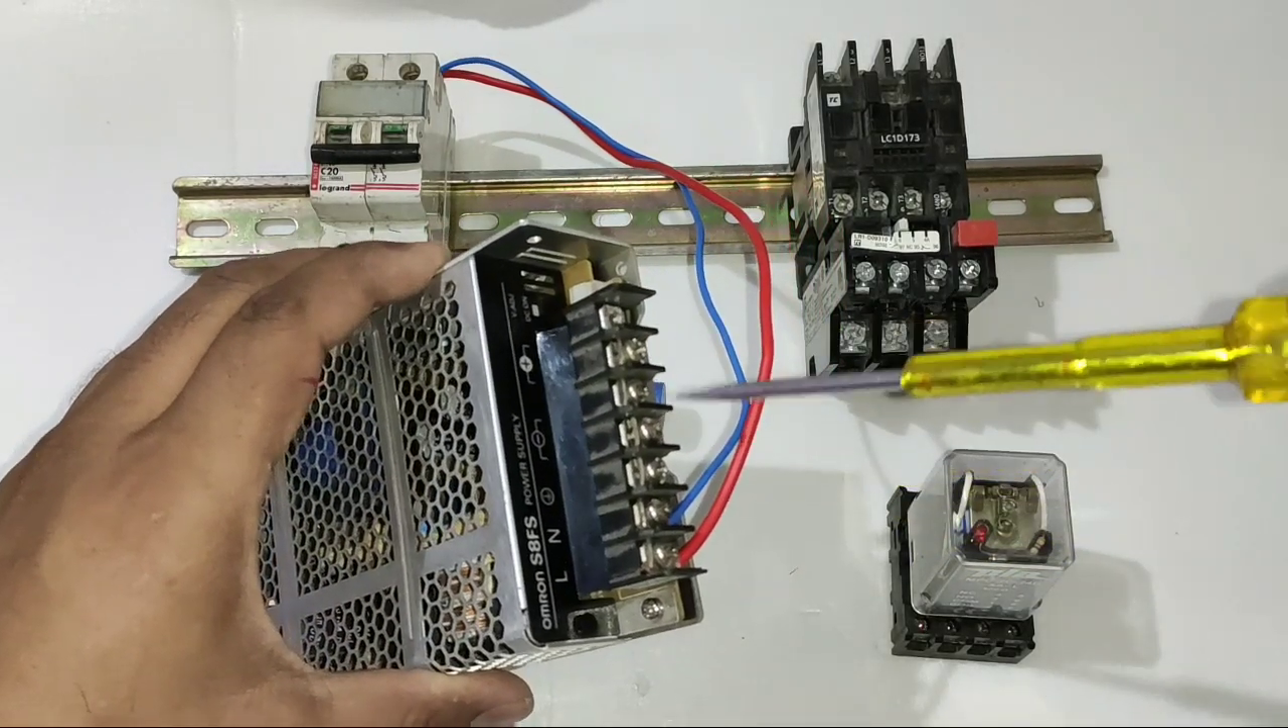अब SMPS में आप देख सकते हैं line और neutral हमने दे दिया है।